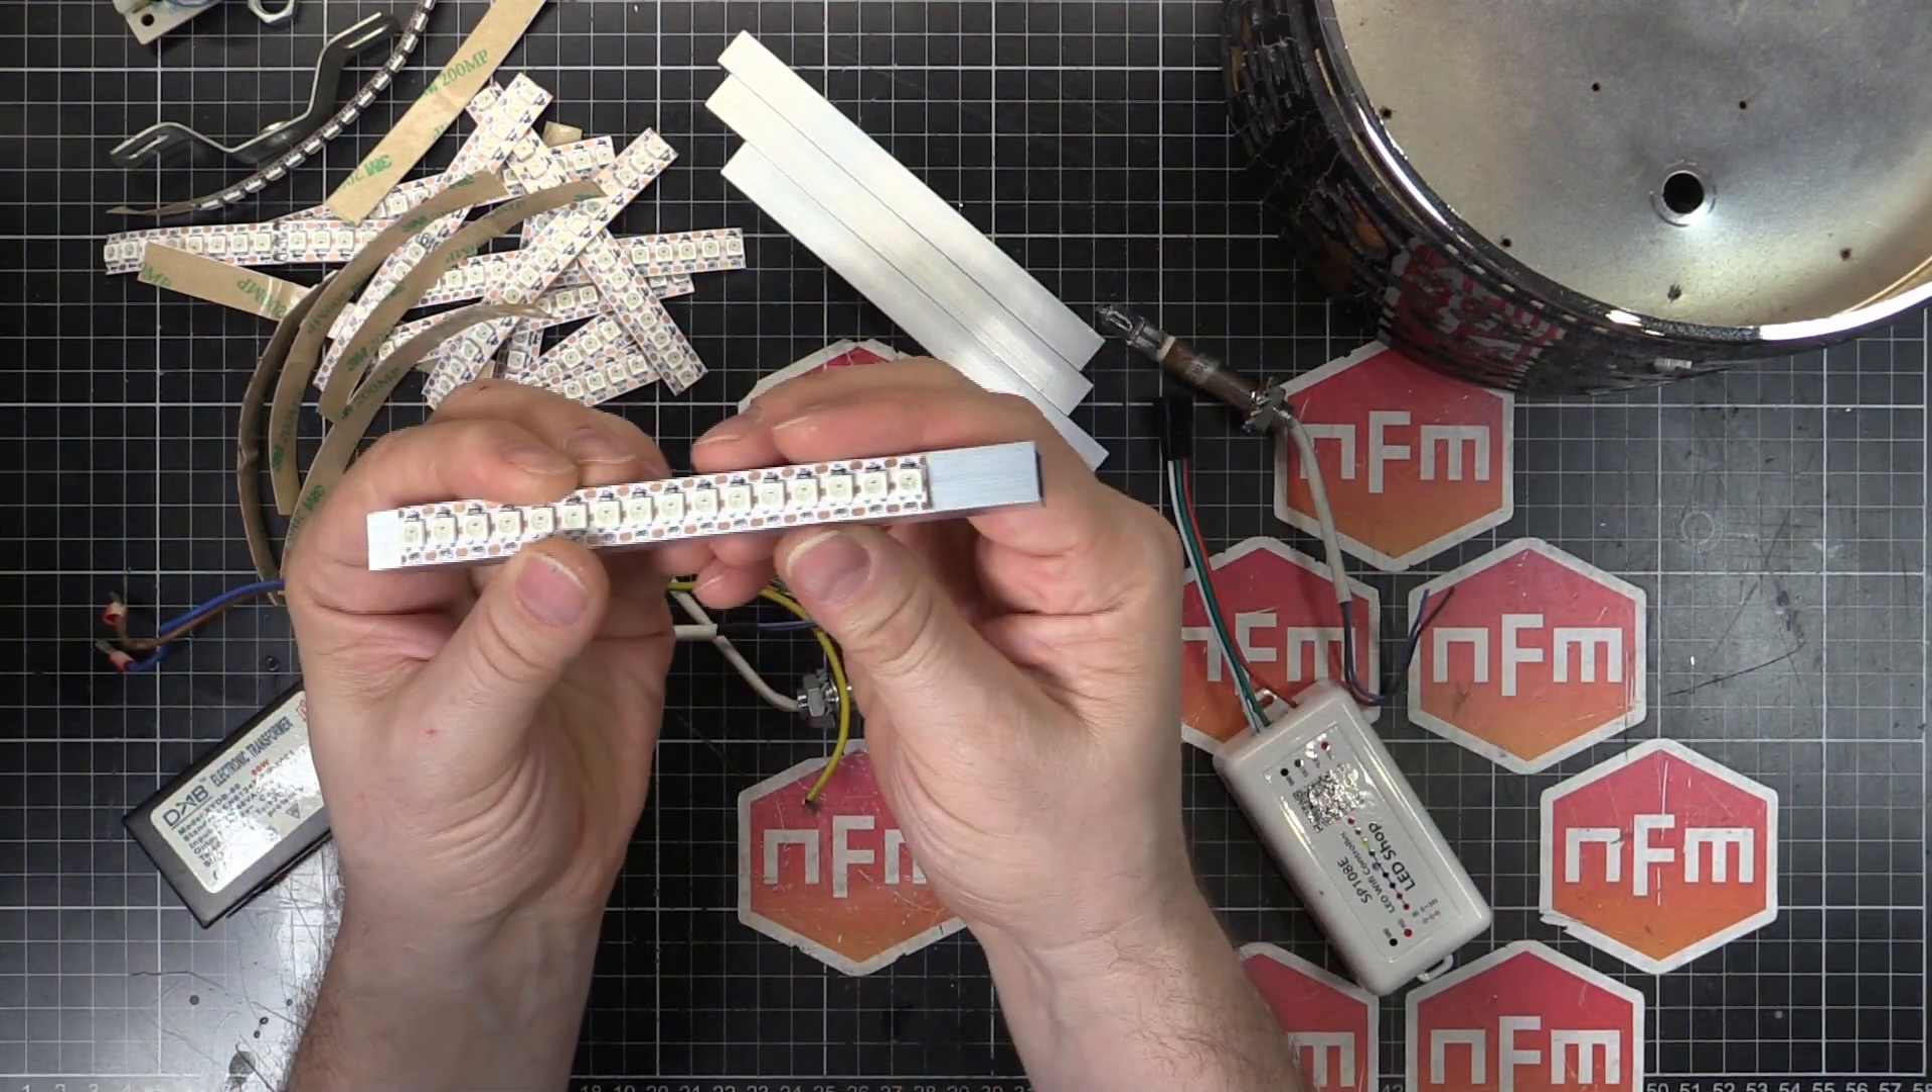The strip is a little bit shorter than the the post but that's alright because we don't mind it being a bit down from the top.